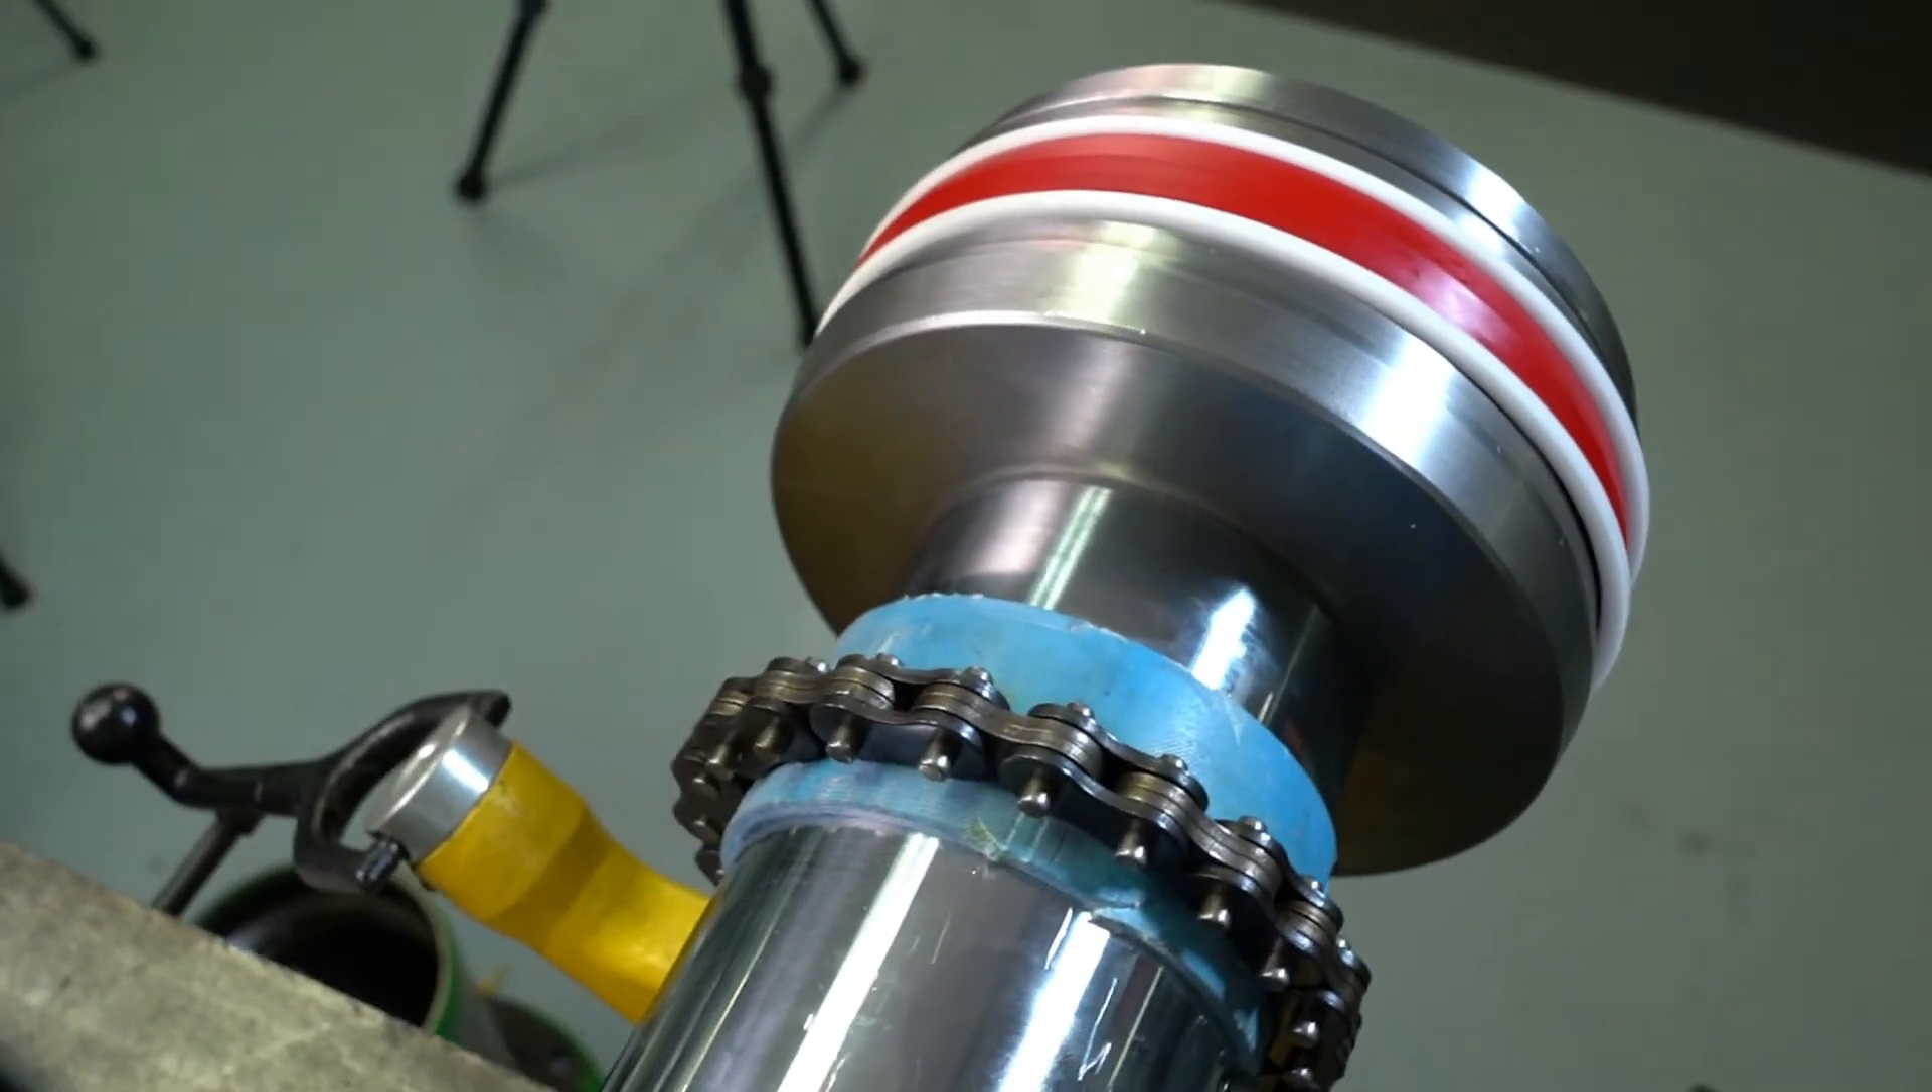And with that, we've now fully installed our piston seal using the nylon strap method, which really is our recommended method for doing any kind of piston seal.